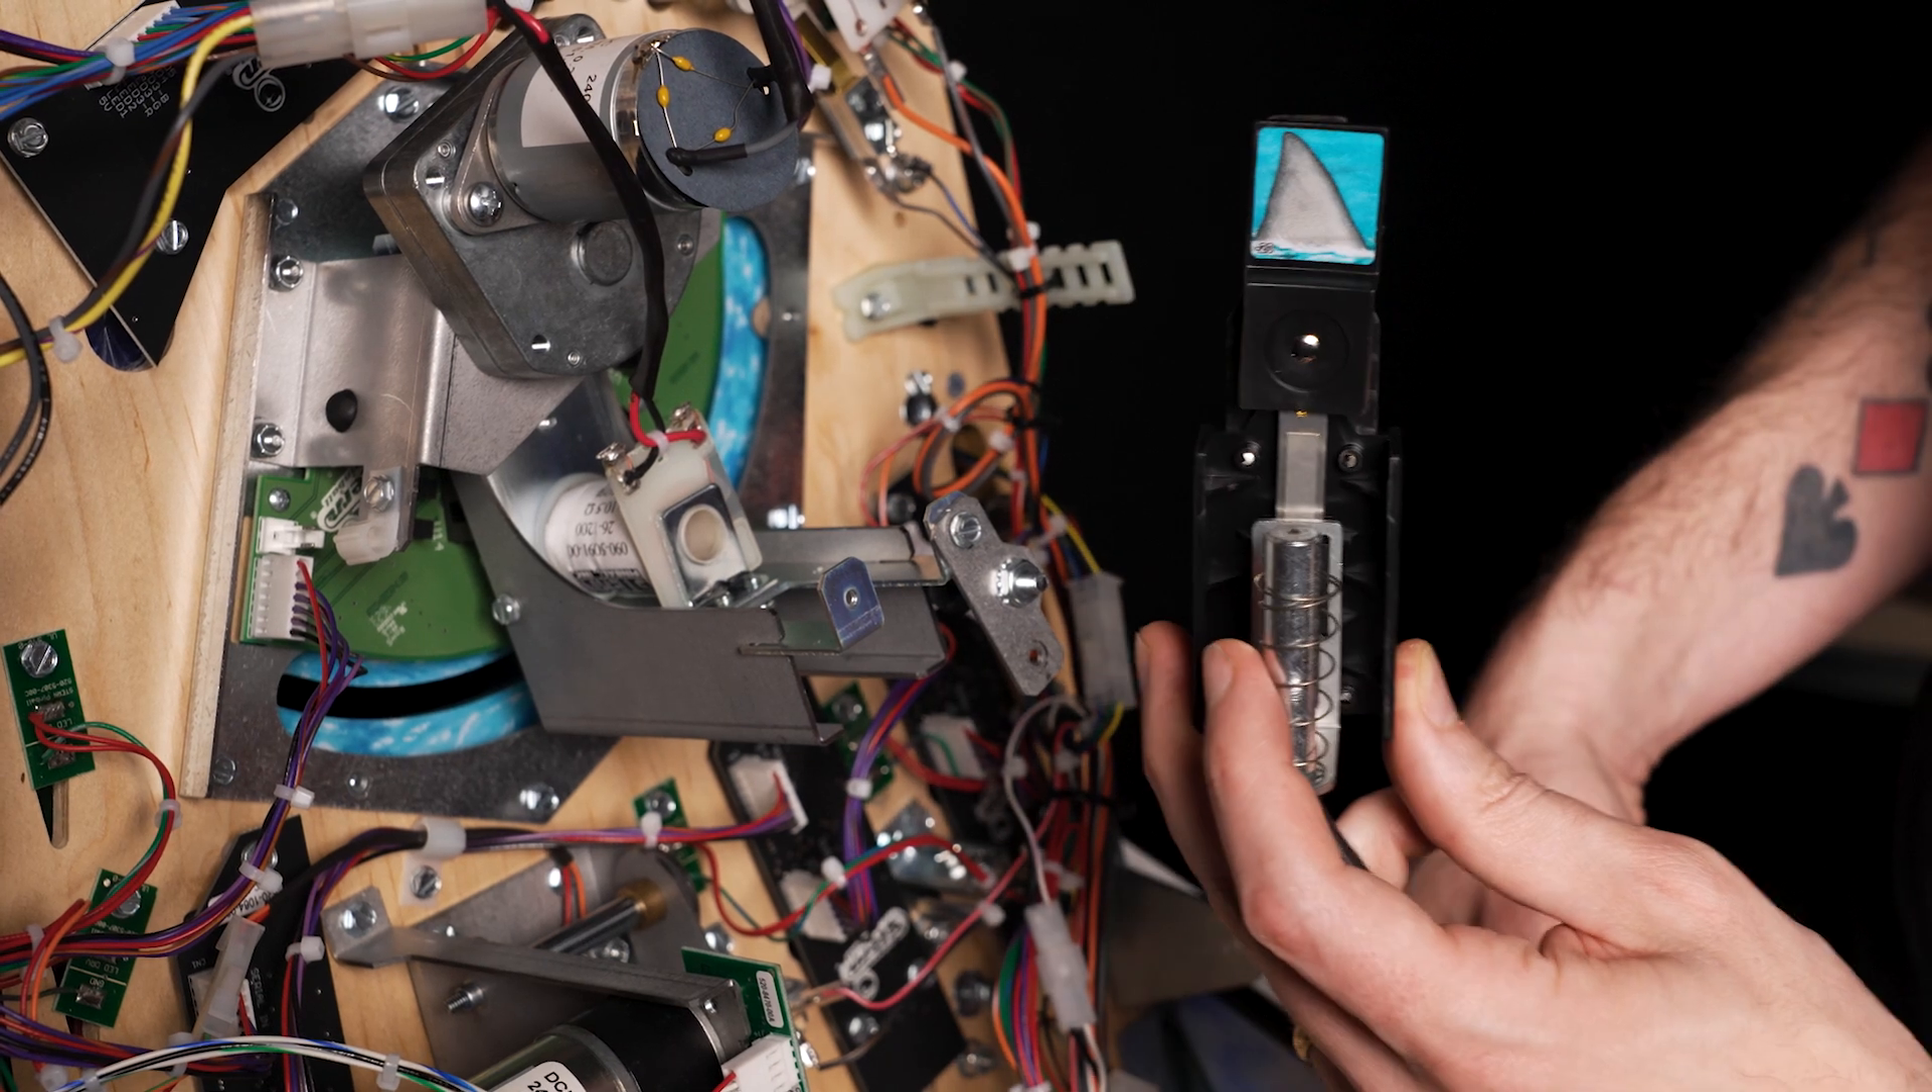Now that you have the shark fin target out of the carrier it is a lot easier to perform maintenance and inspection.